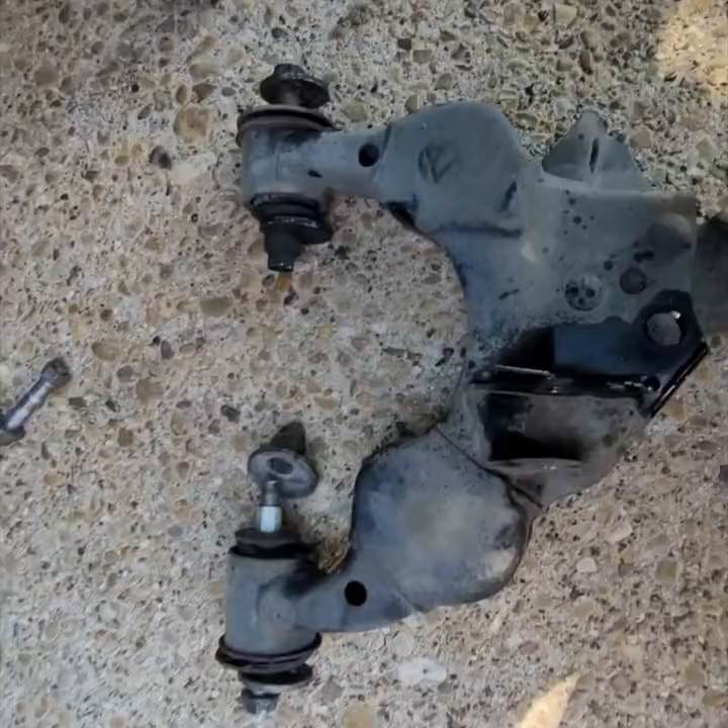All right as you can see i already took the control arm out and um and i'm sorry i didn't film it because we got into it because it it took us a while to figure it out.